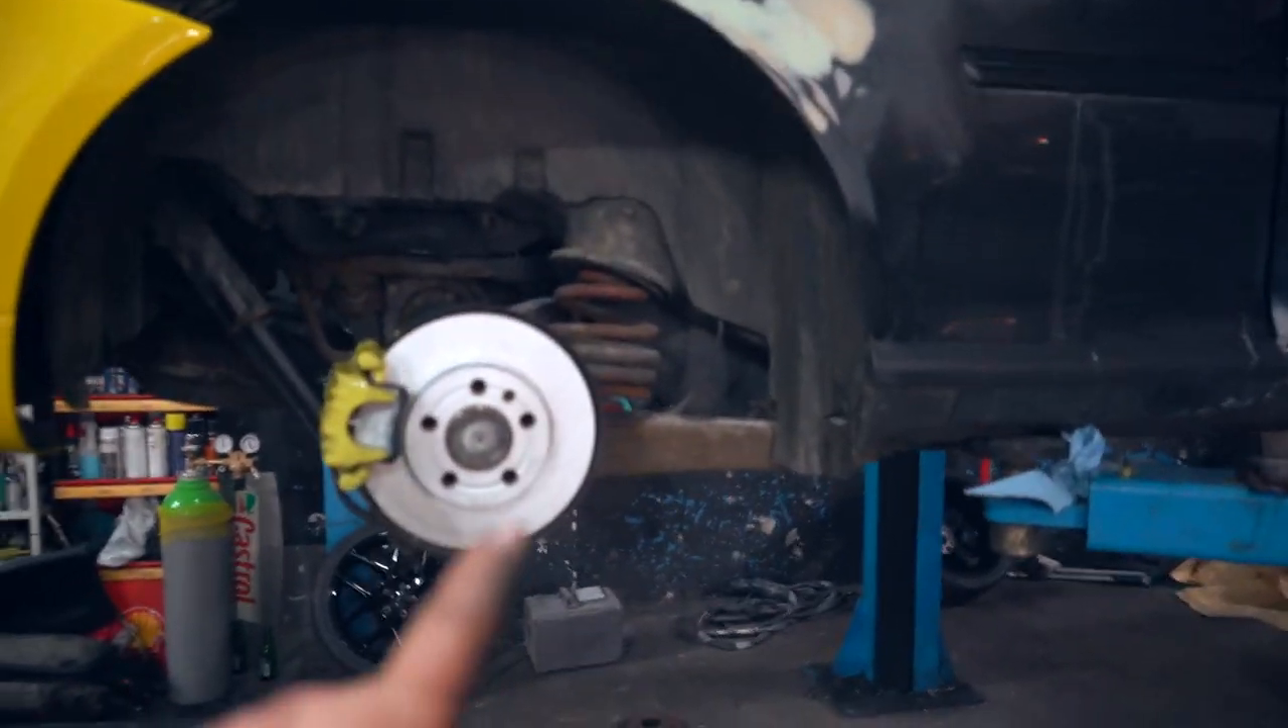Wir haben die Bremsen hinten eingebaut, ich muss leise sein.